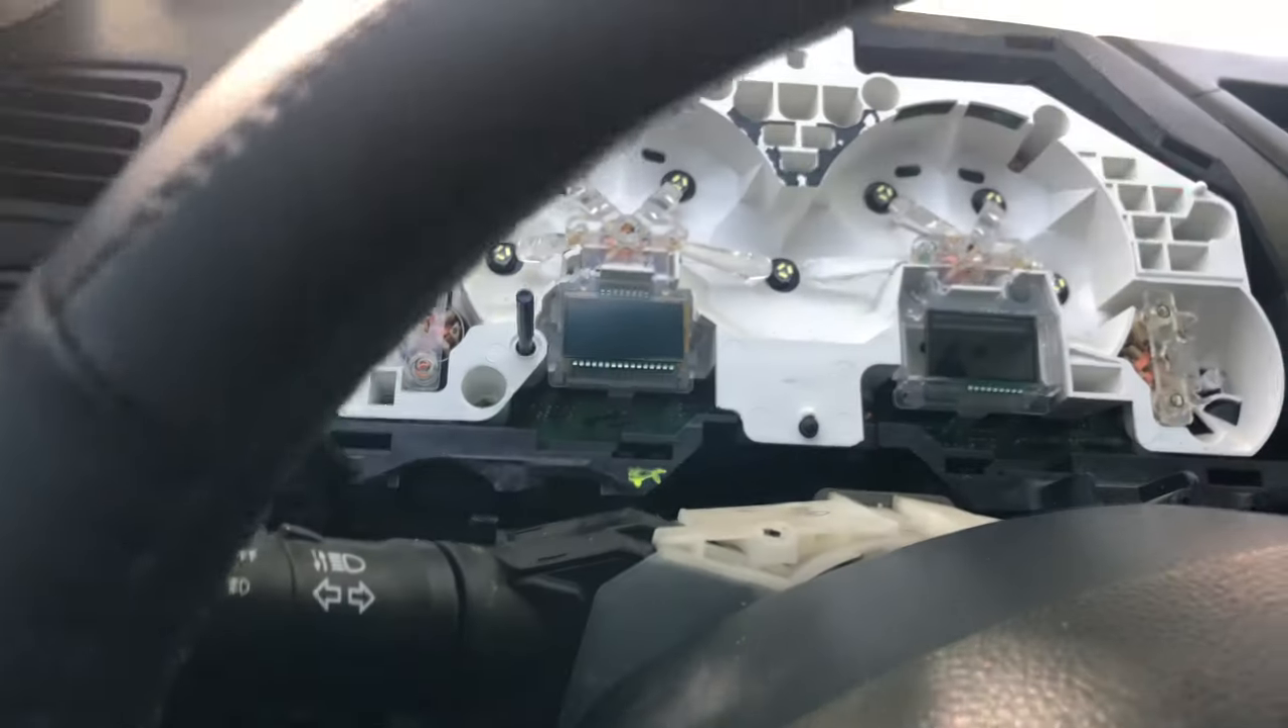Uh, we got the new cluster, well, the test cluster, I should say, back in.